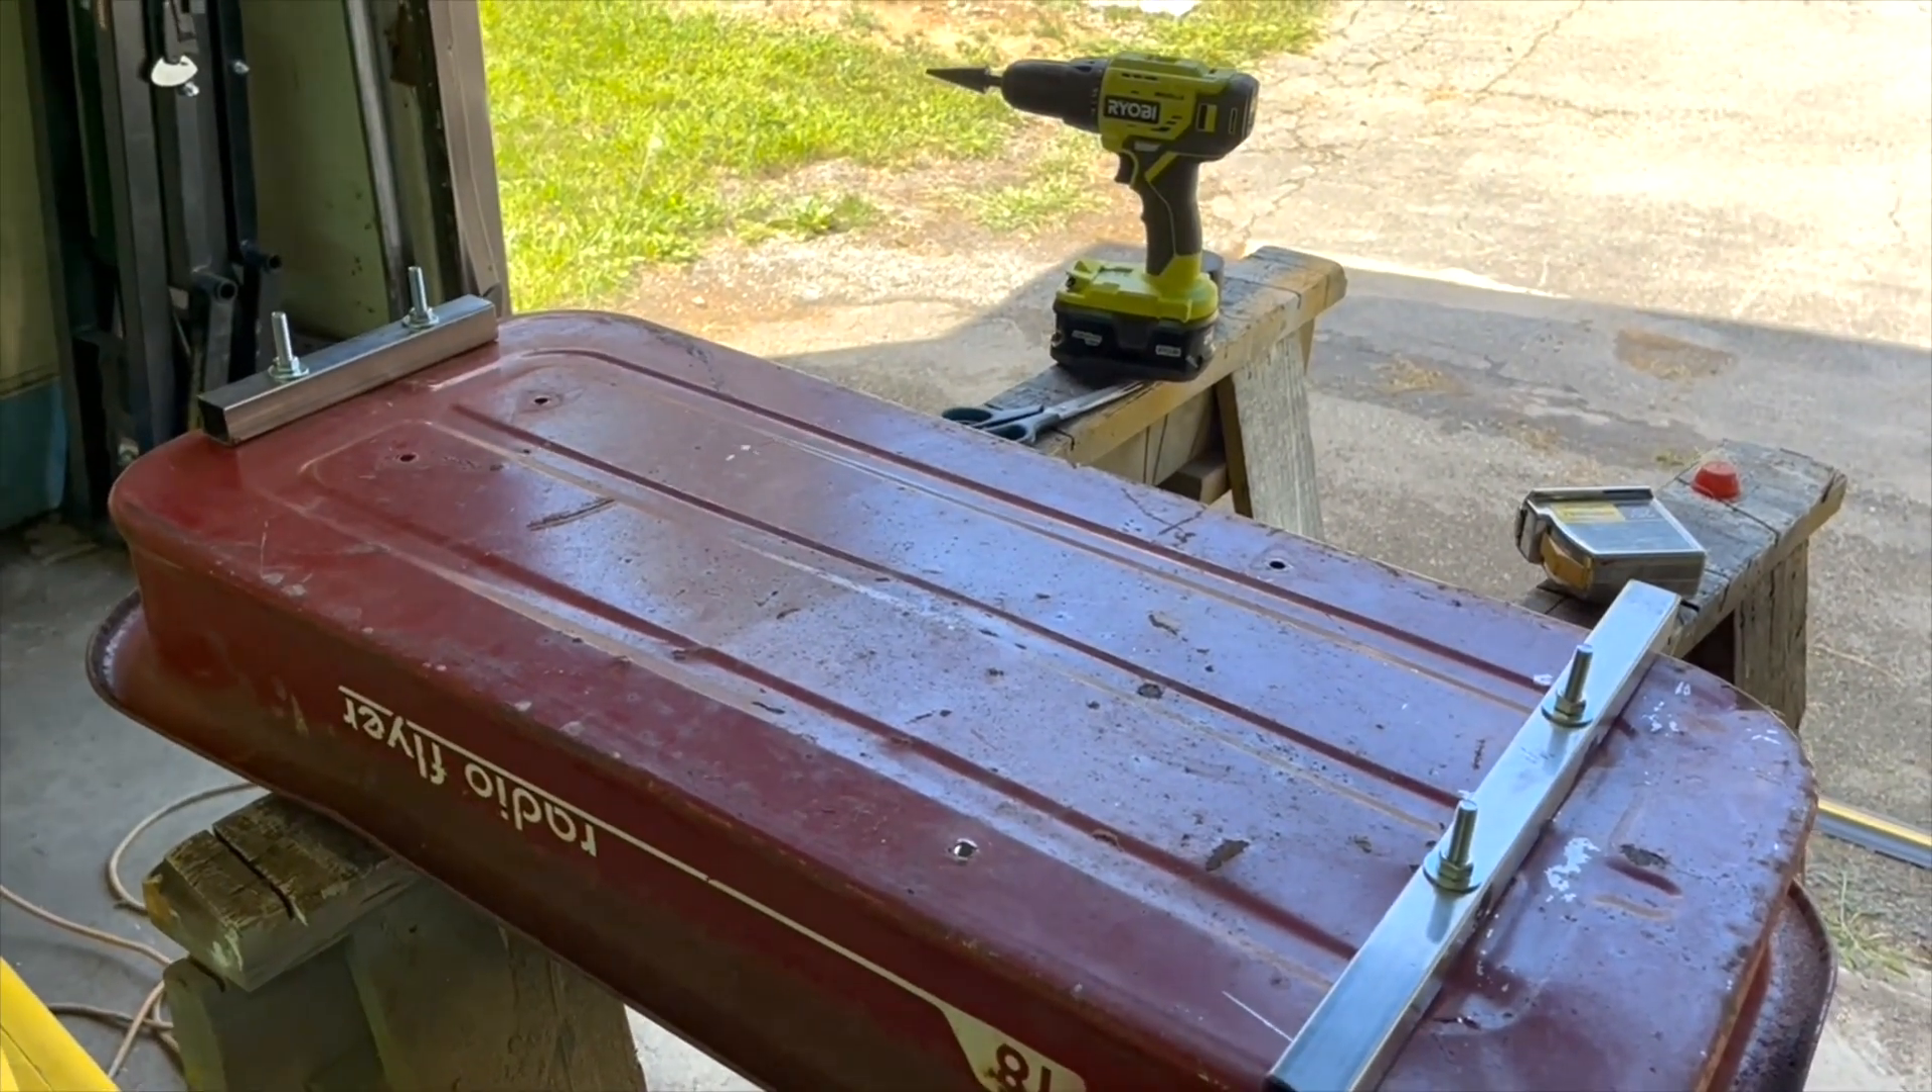Got the metal bolted down as you can see i need to trim those down those uh carriage bolts down a little bit.